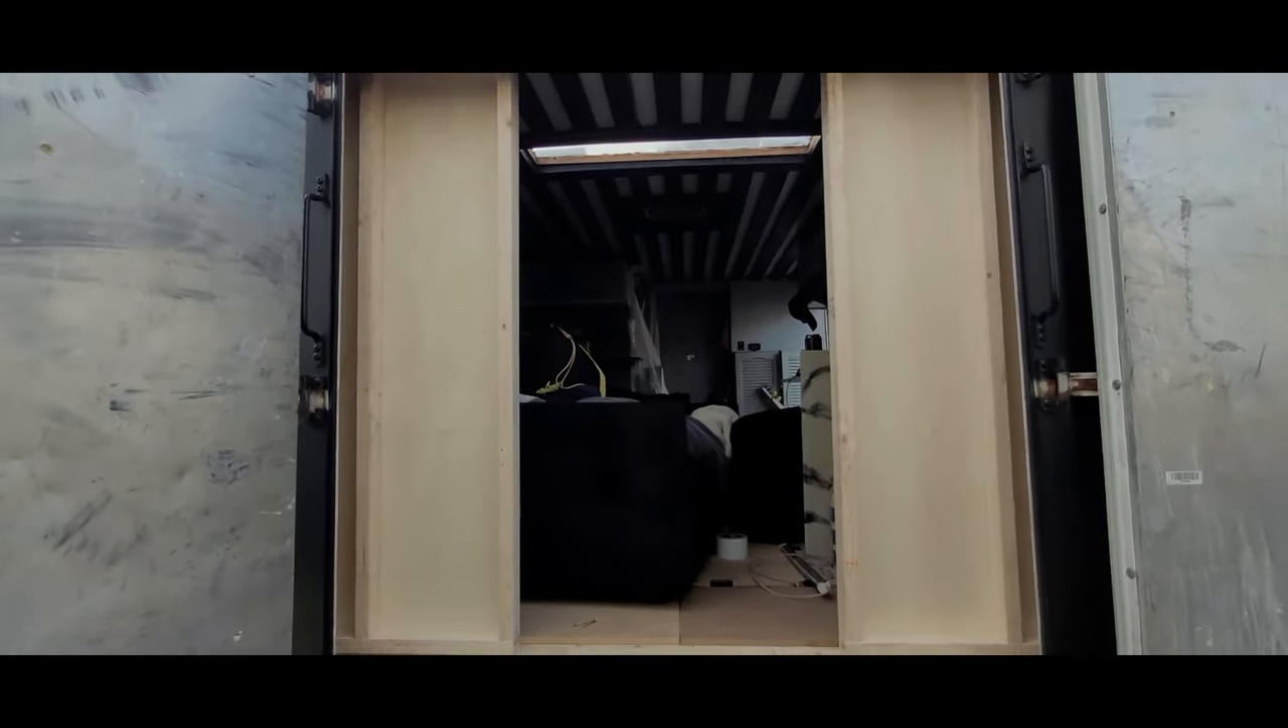Okay, so now we have both of the sides of the wall installed.